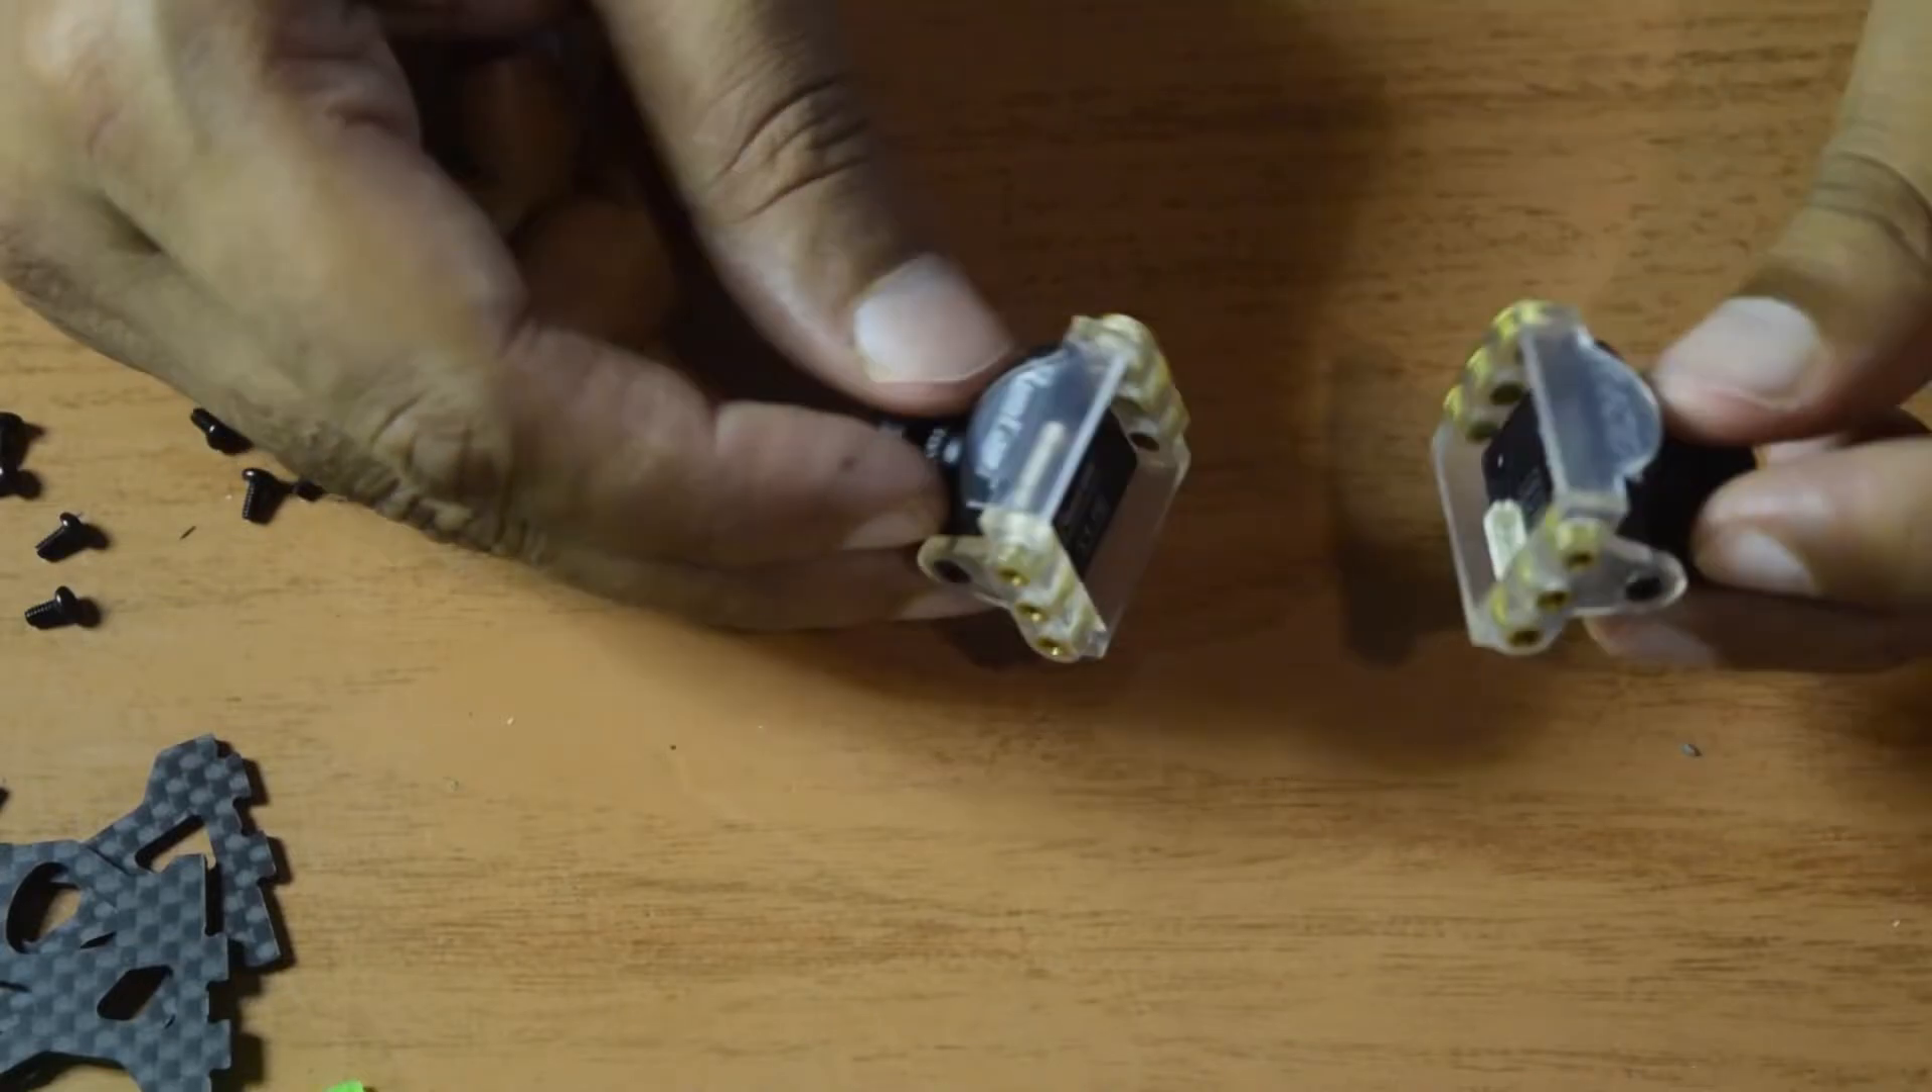Now I have installed the camera mount on both the cameras from the sides using the screws that came along with it.